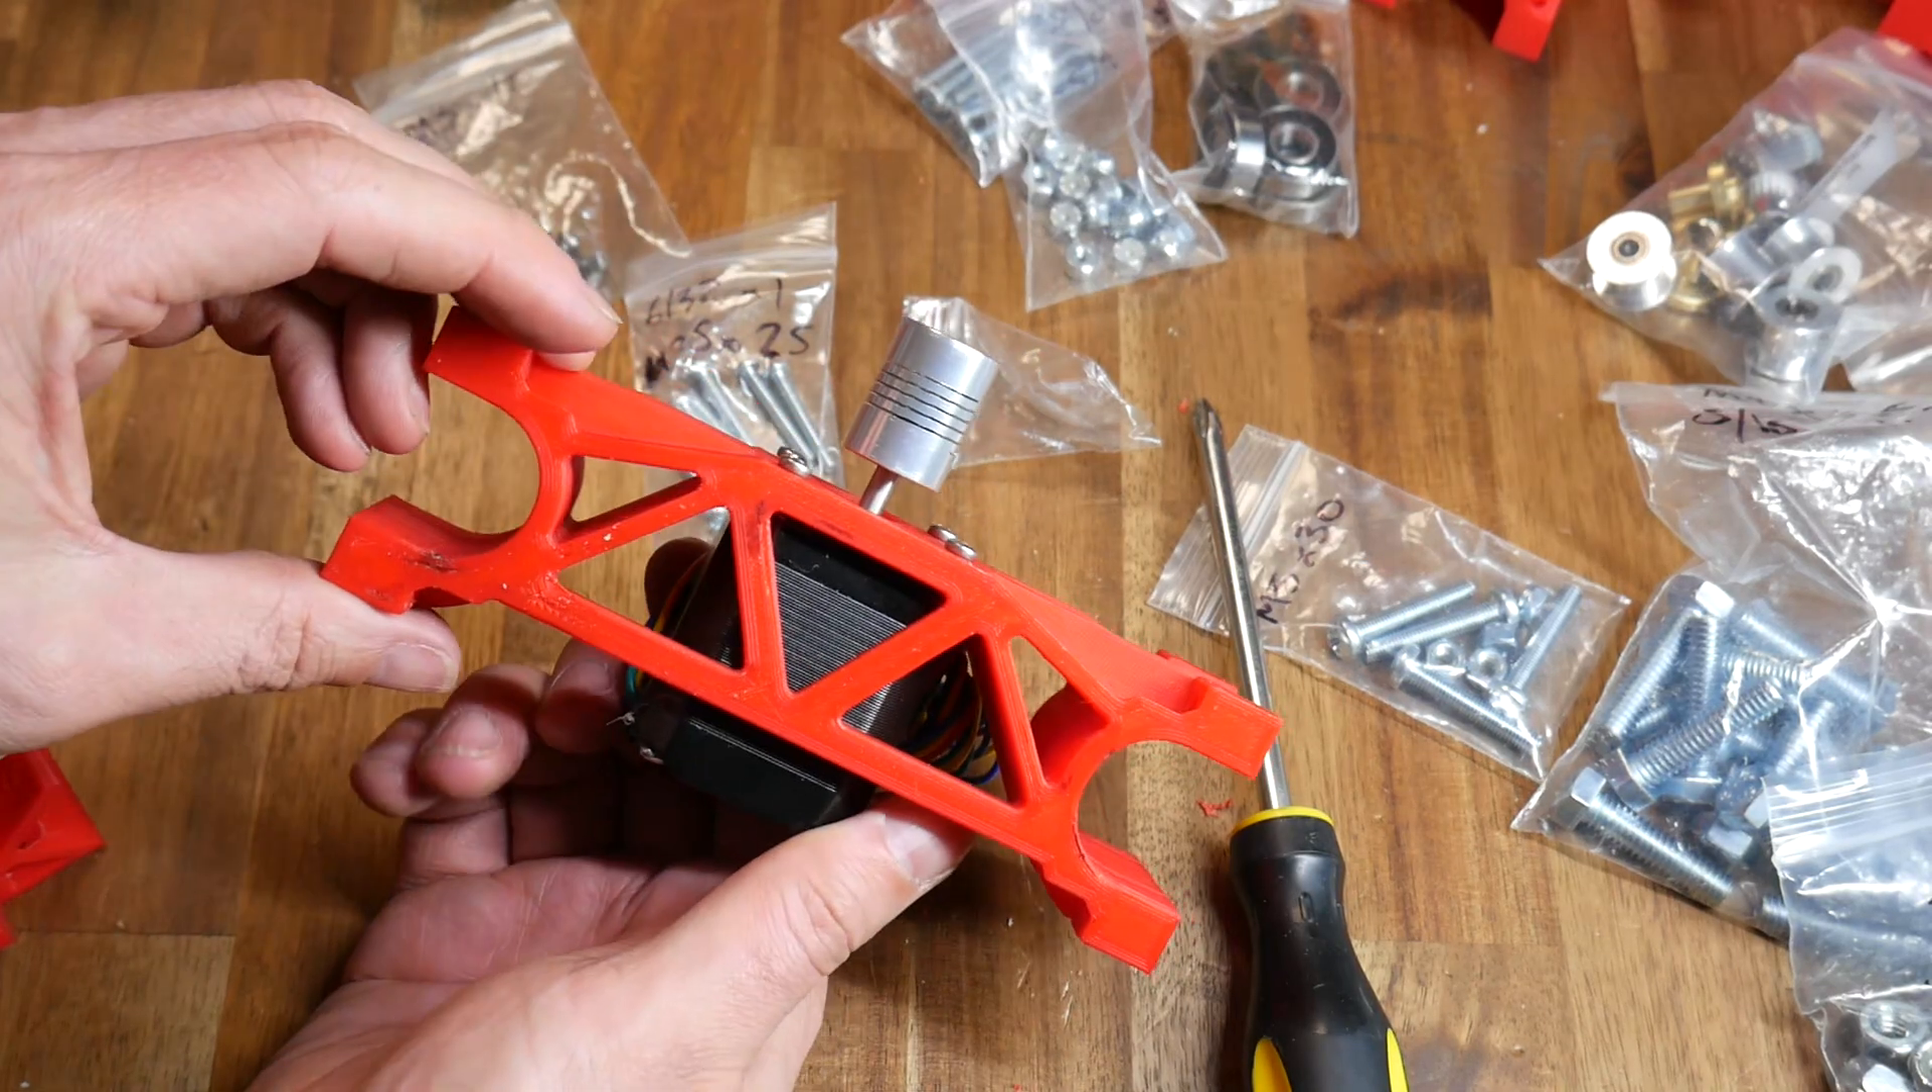I started by installing the flex coupler as in the diagram, but then I removed the lead screw to make it less cumbersome.